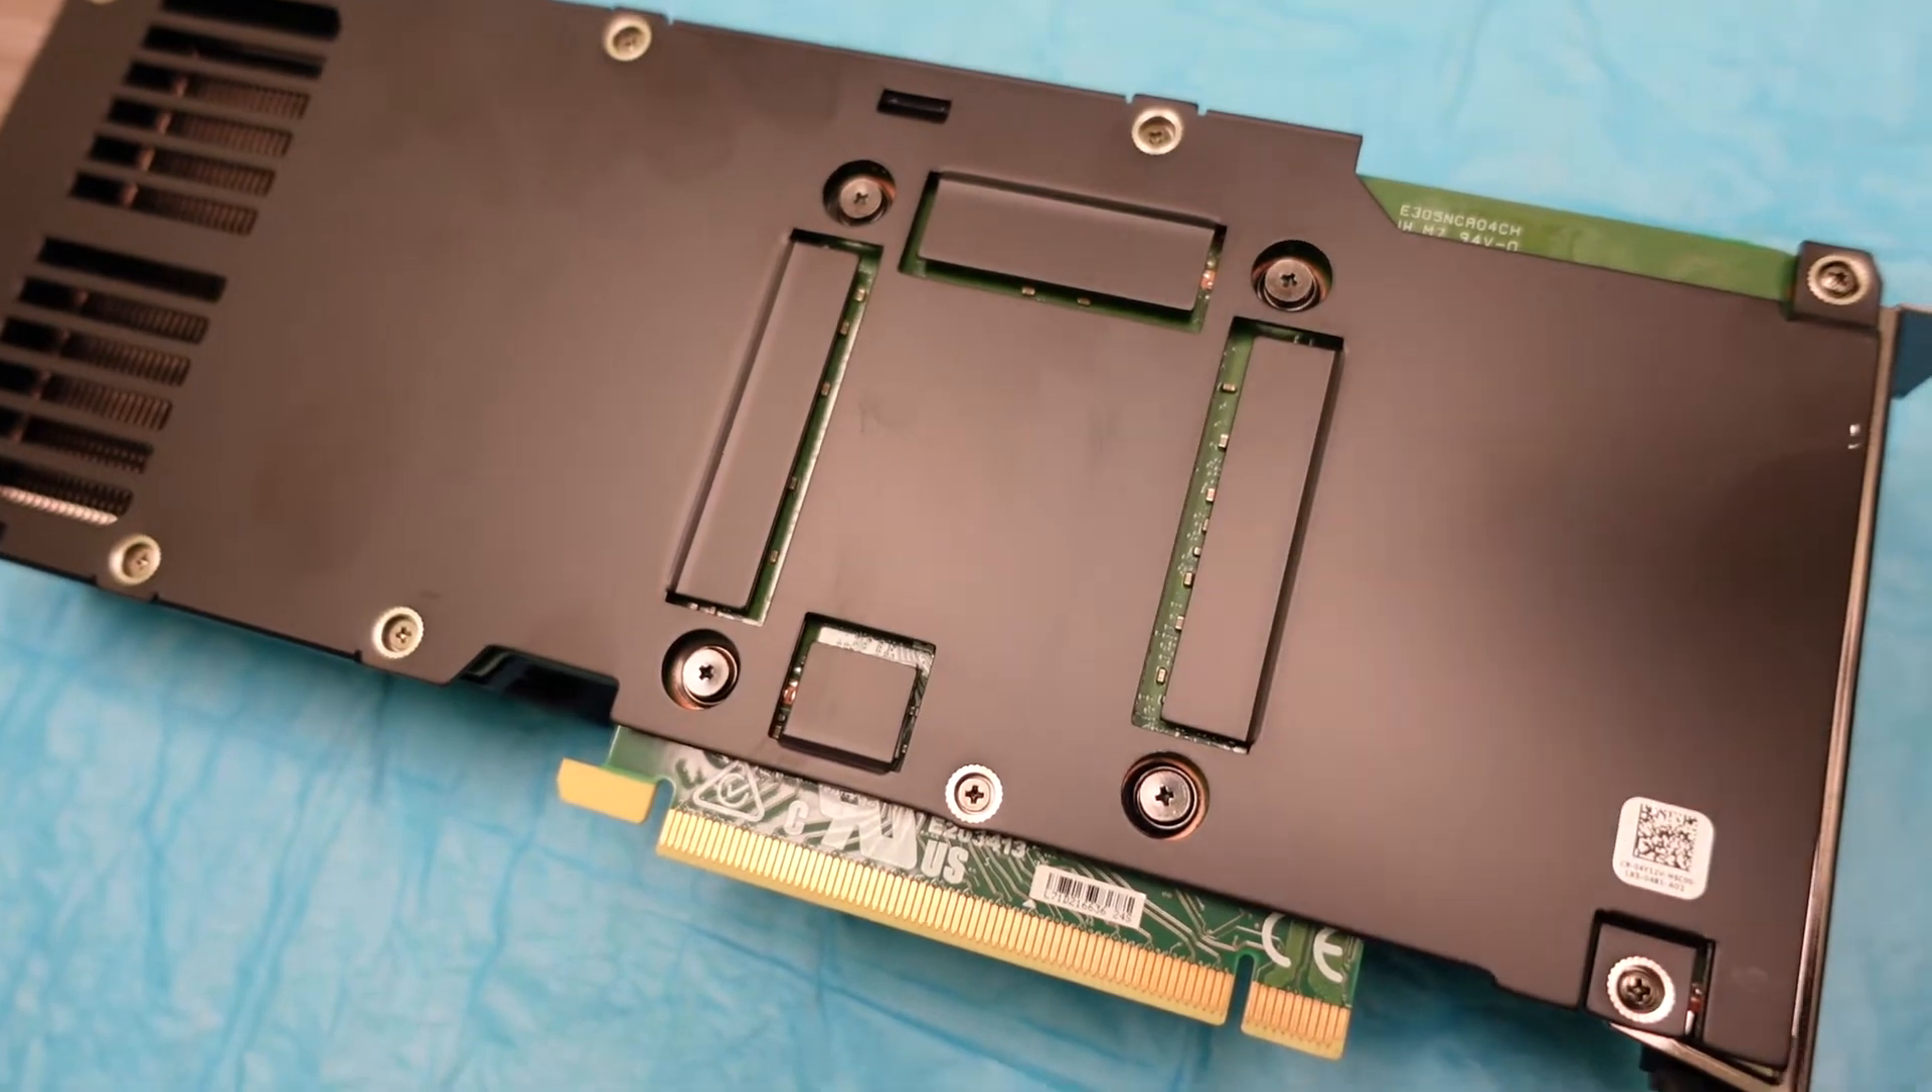Okay so there it is i took out the video card it's sitting right here so we're gonna unscrew it.